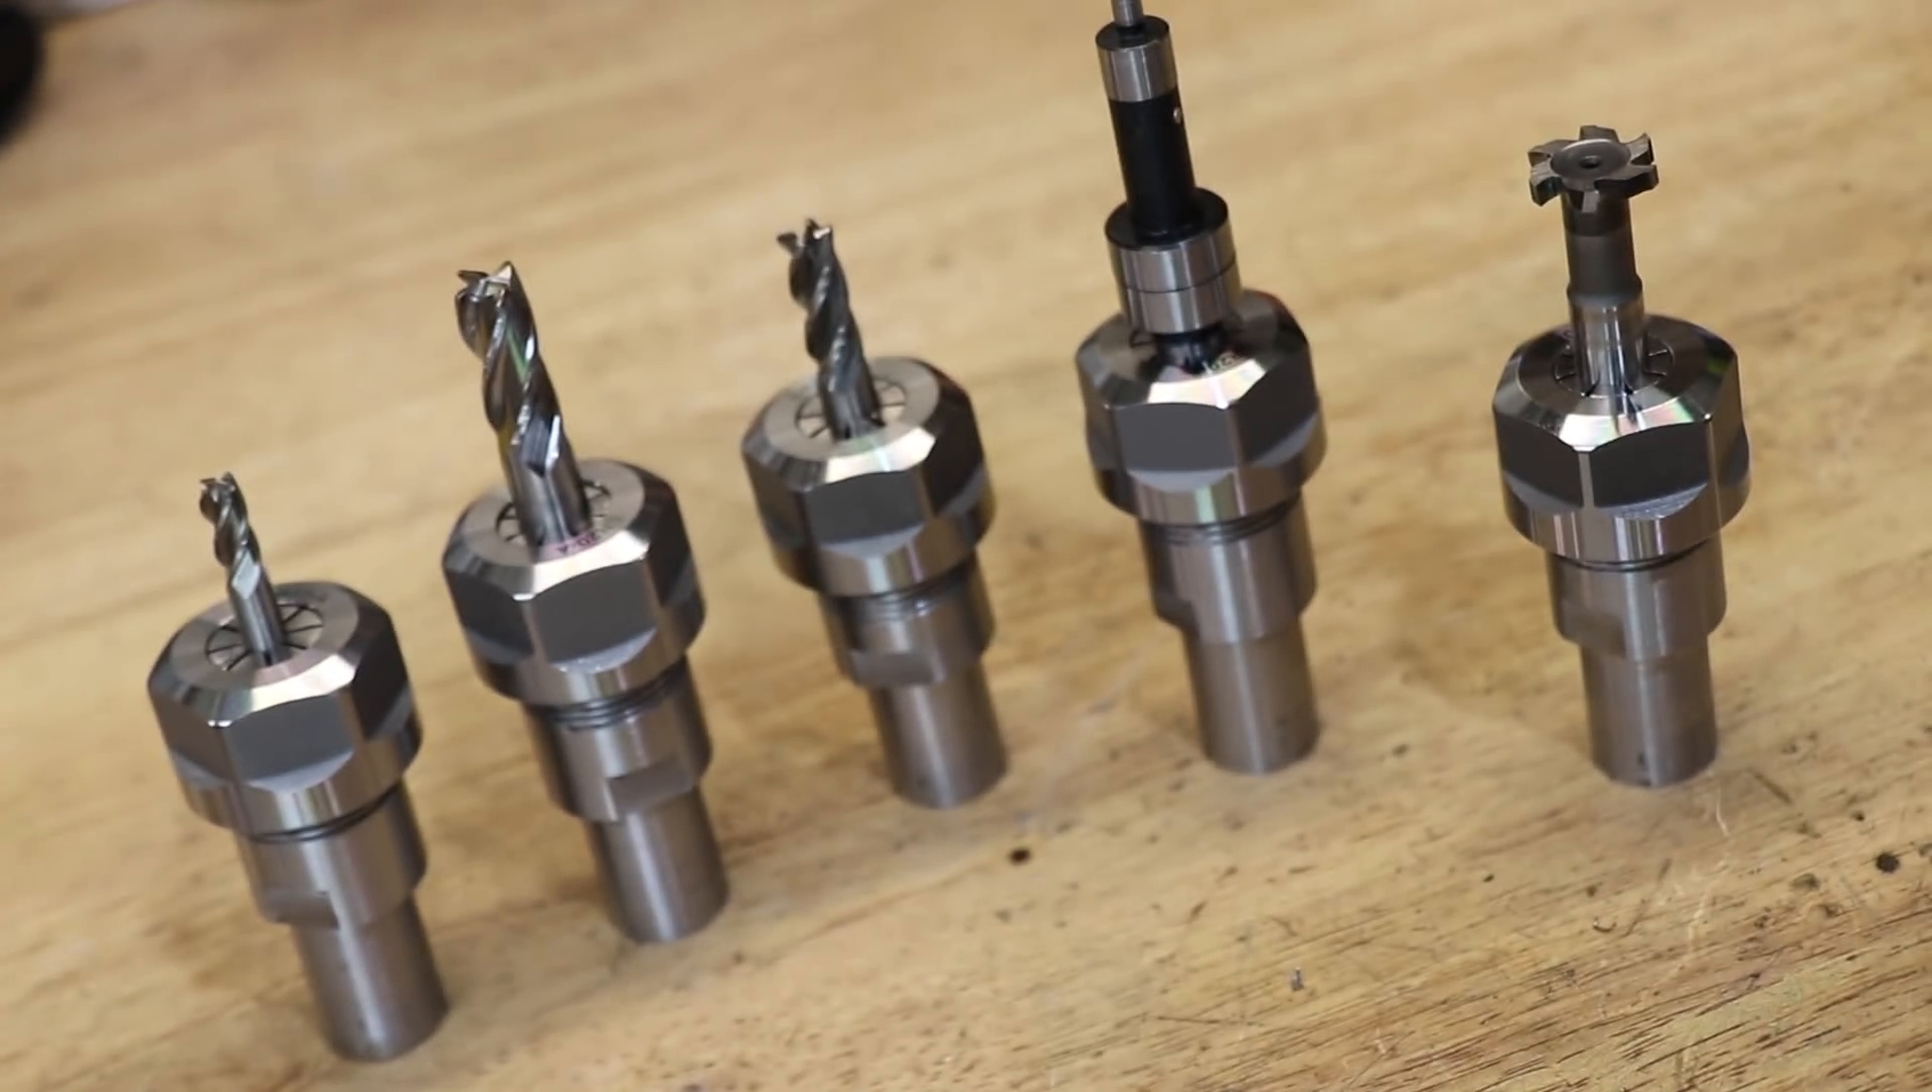I've gone ahead and put some of my most used tooling in each of the holders.